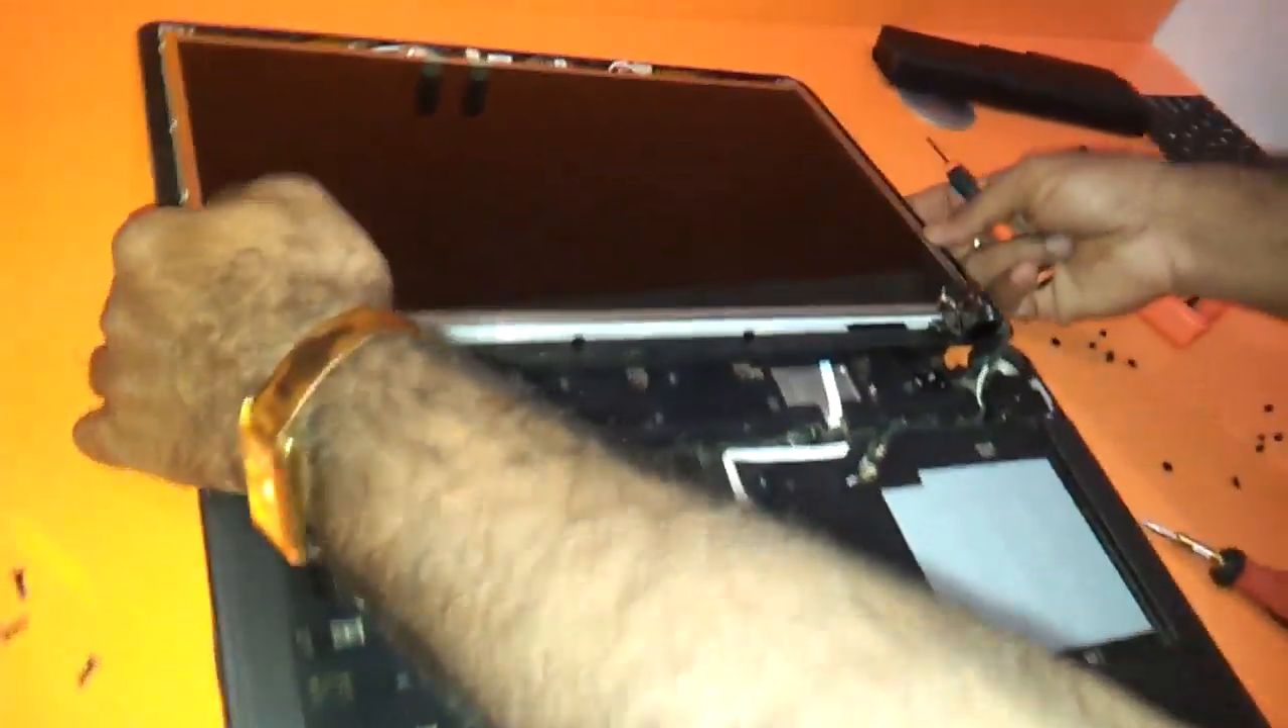As you can see, the LED is exposed.